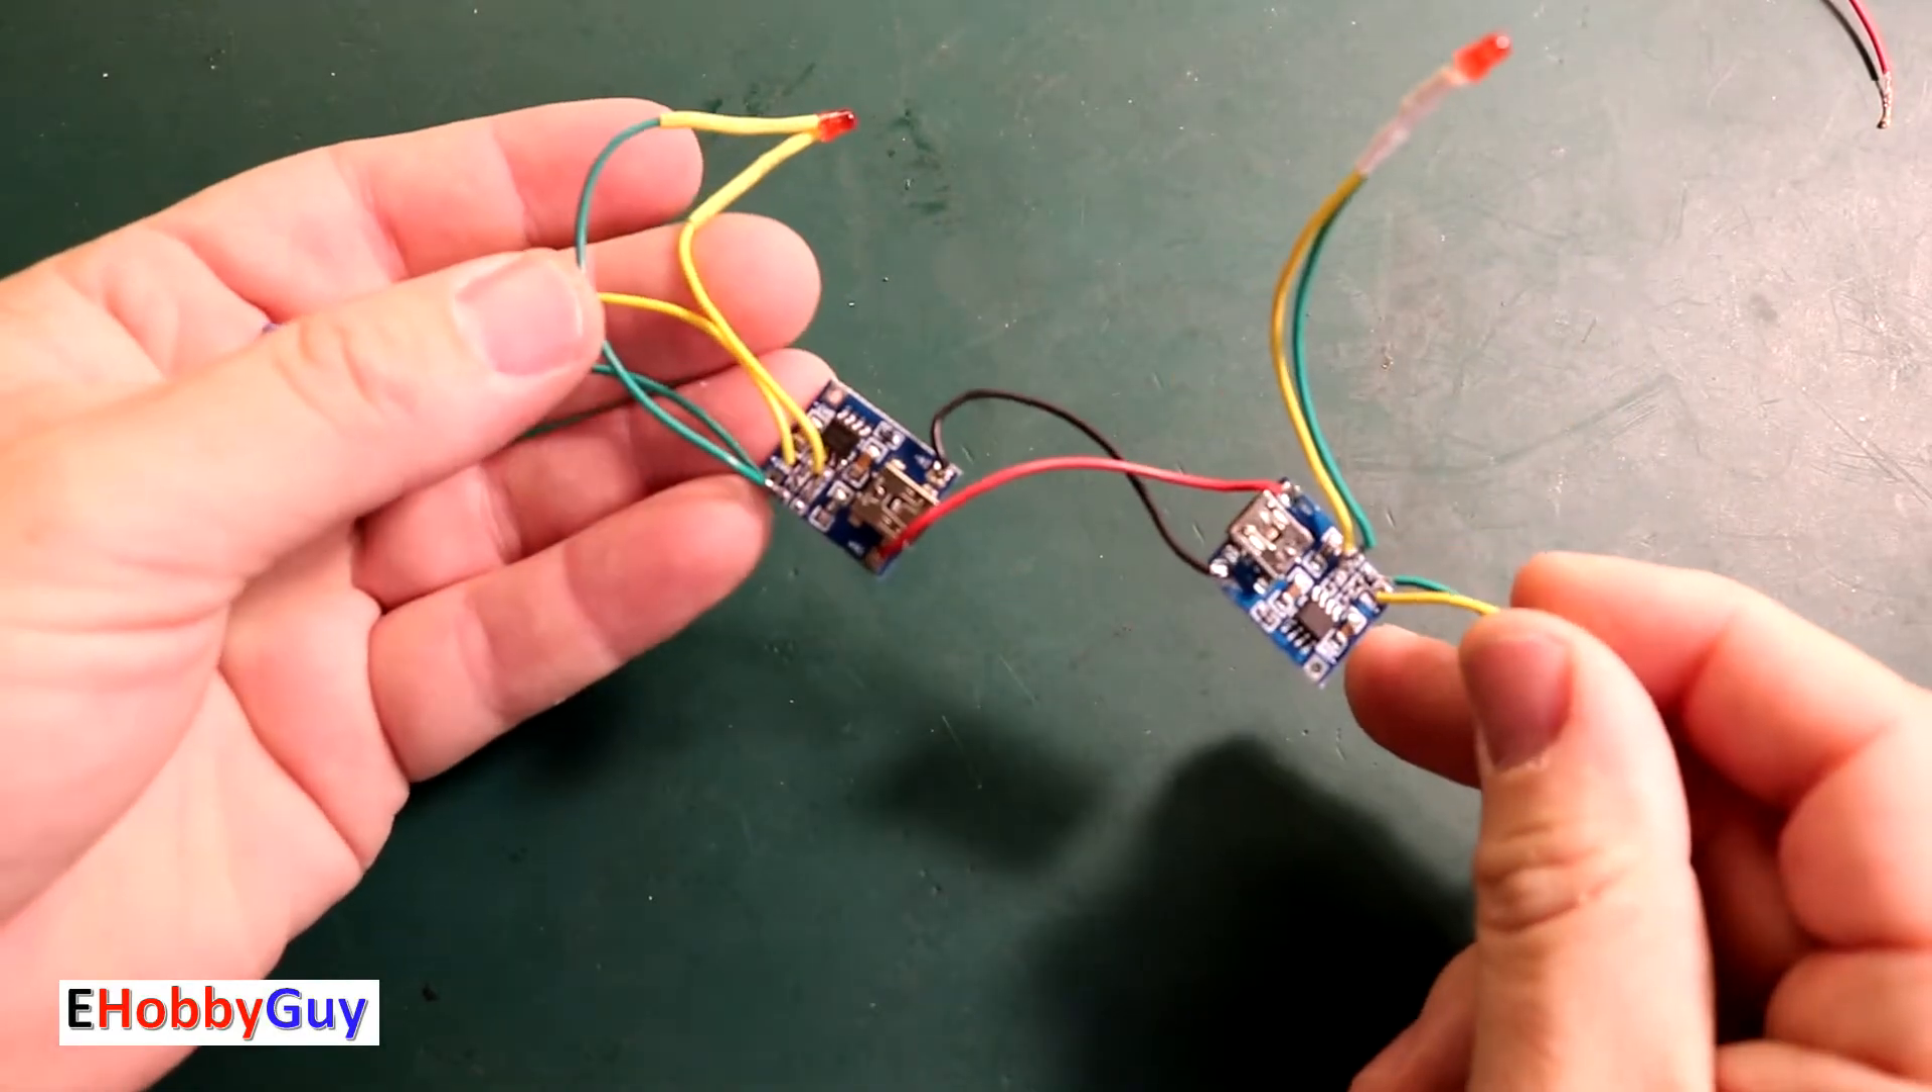Just taking a quick look at where we stand right now this is what it looks like we've got two LEDs attached the power is jumped from one to the other.